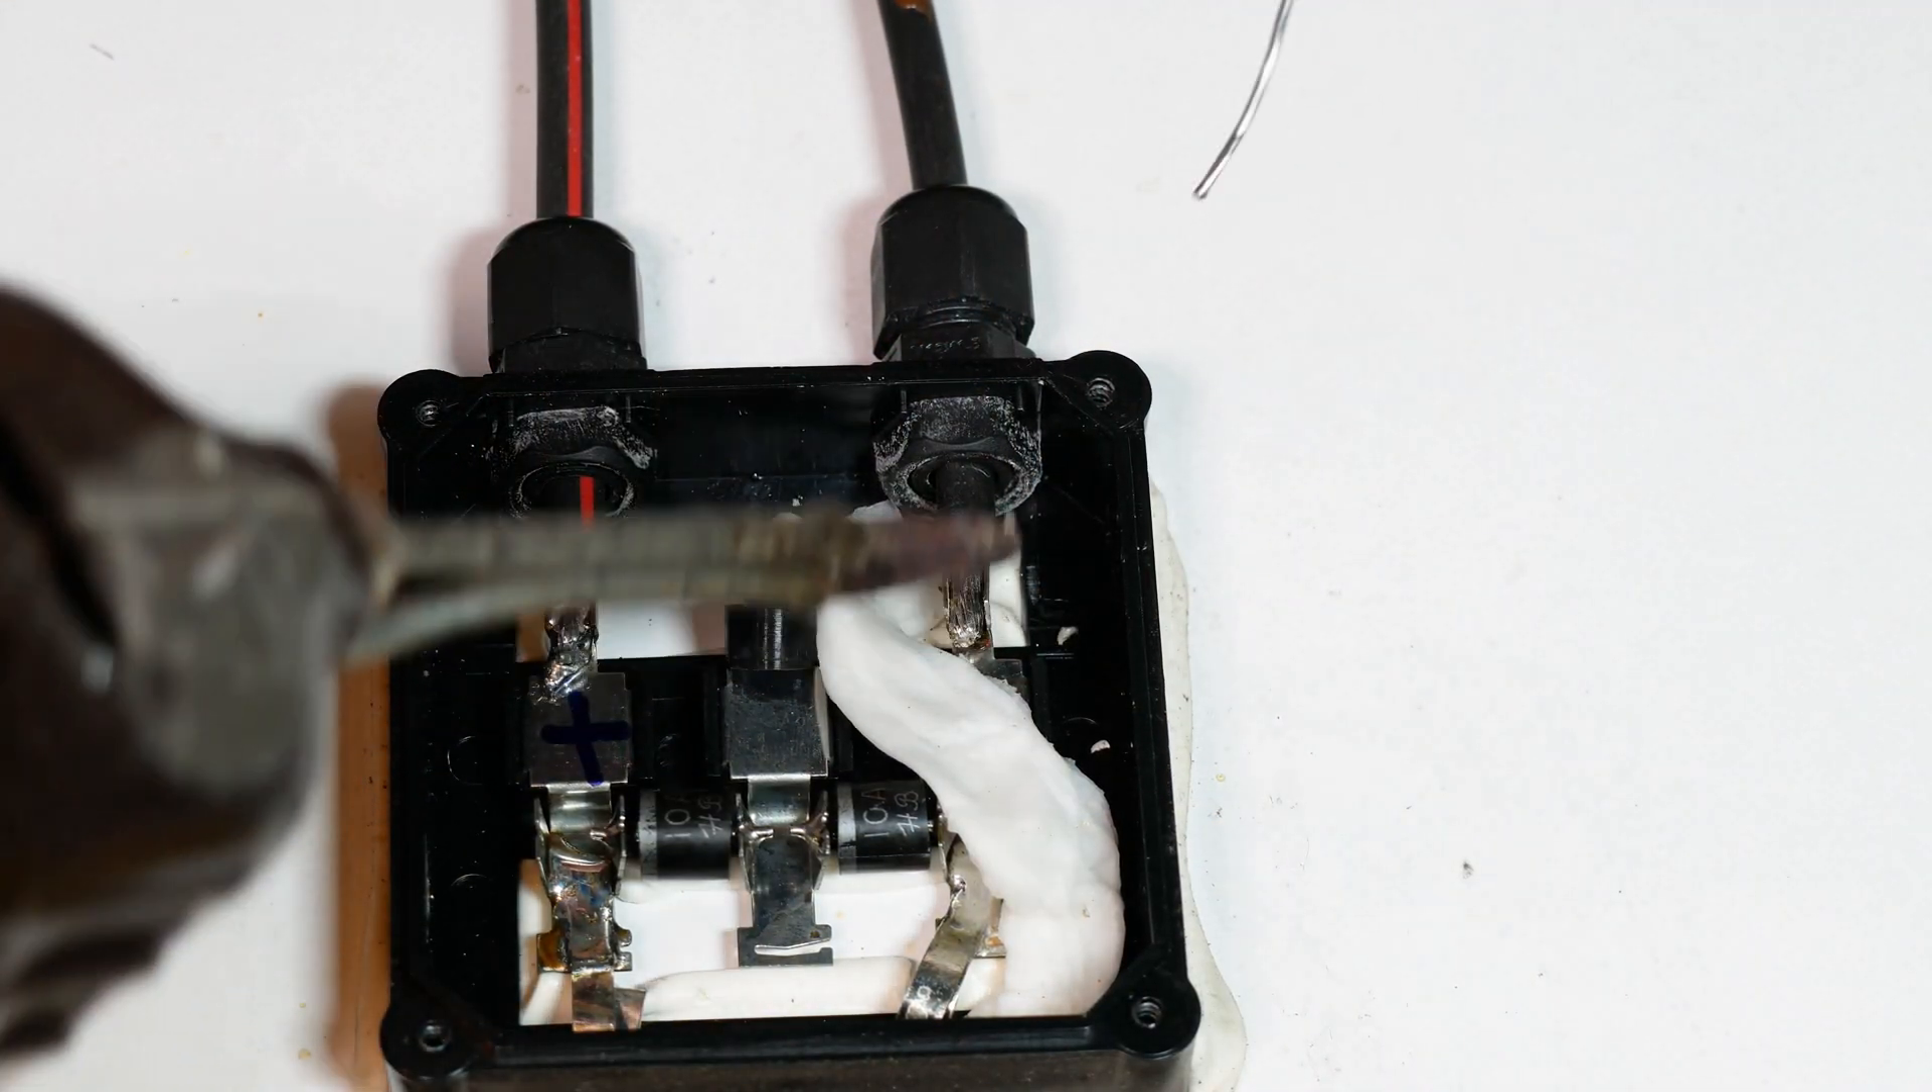We have our protective tissue in place.